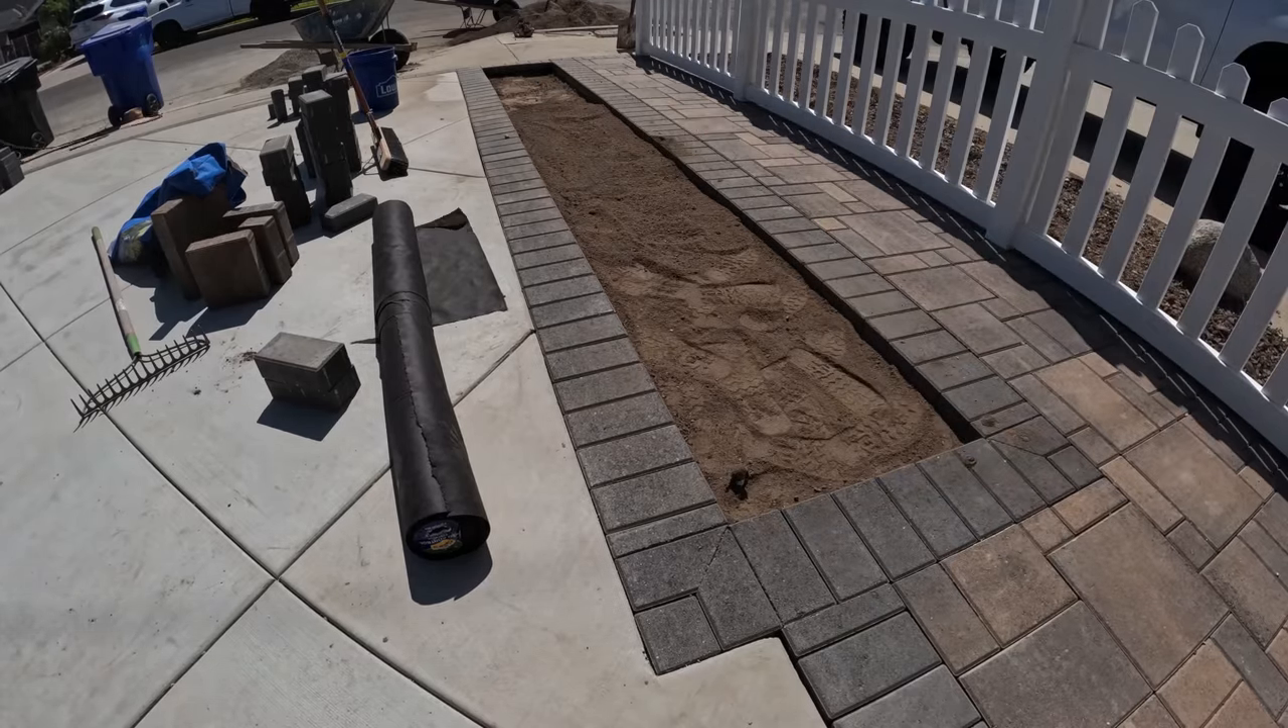So here is the last little area of the planter bed pavers that we put in.